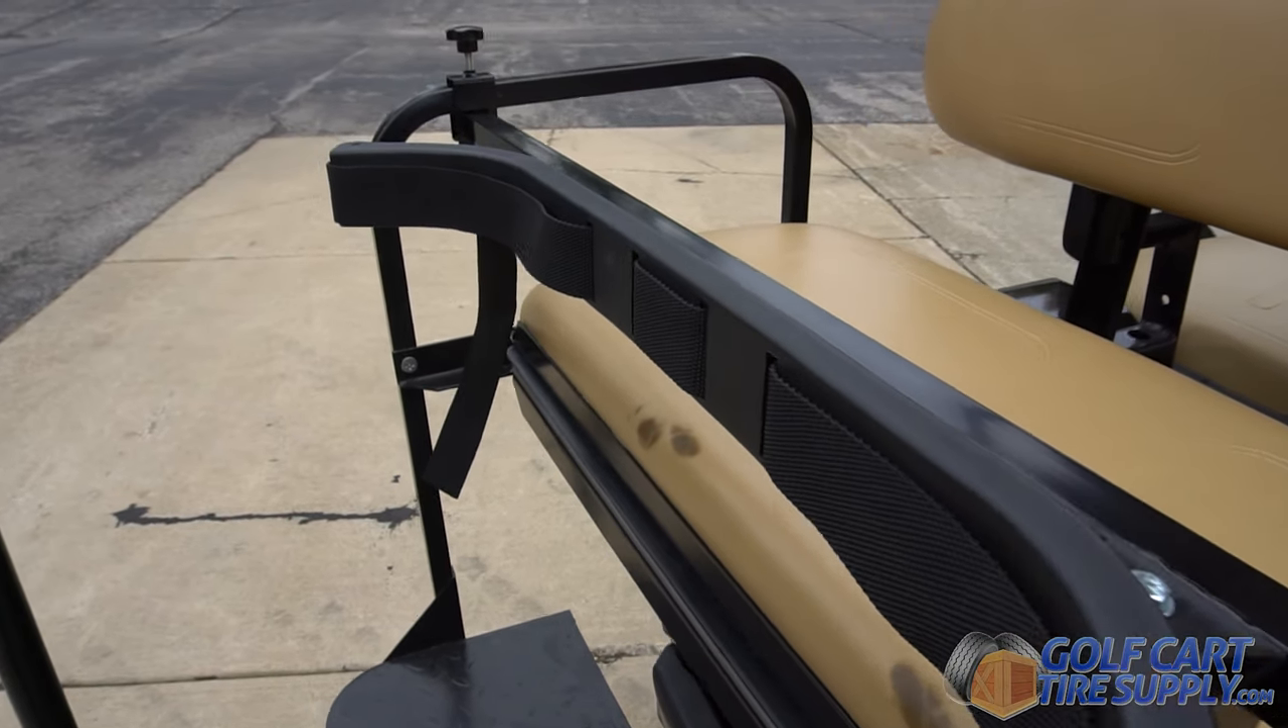And boom, you're finished installing the Universal Golf Cart Bag Holder.